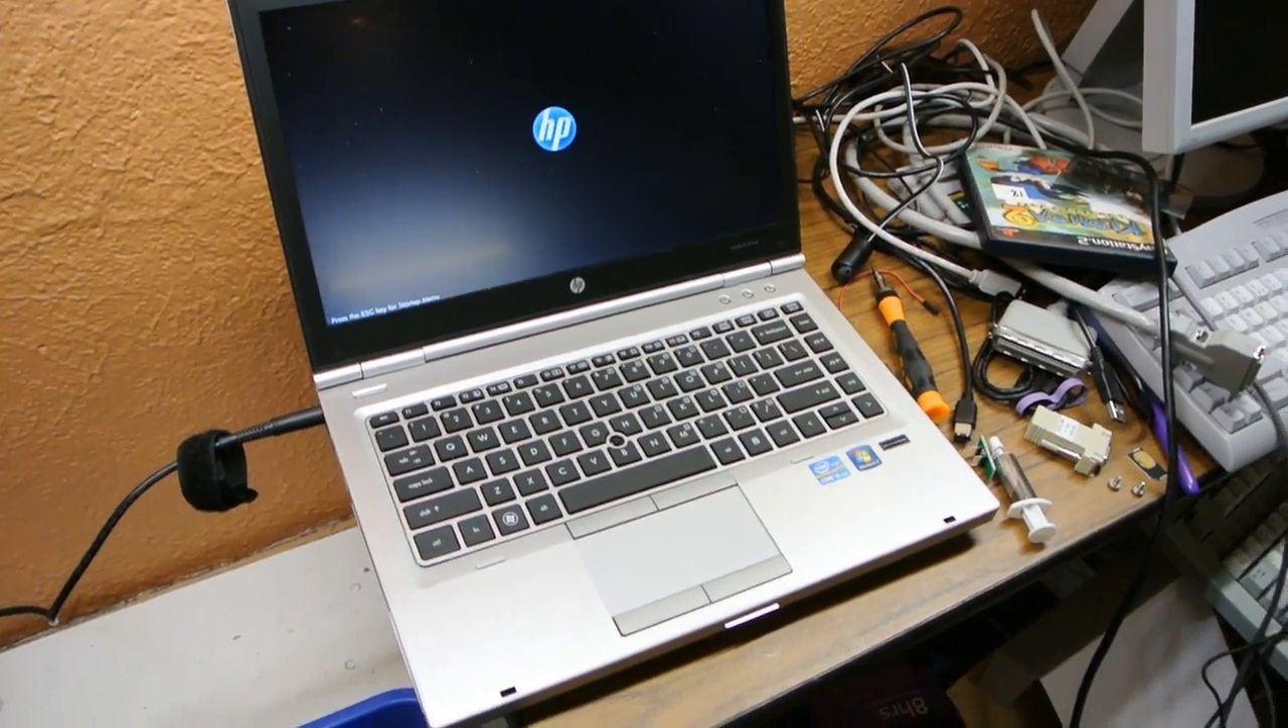Alrighty, I have put the laptop back together.